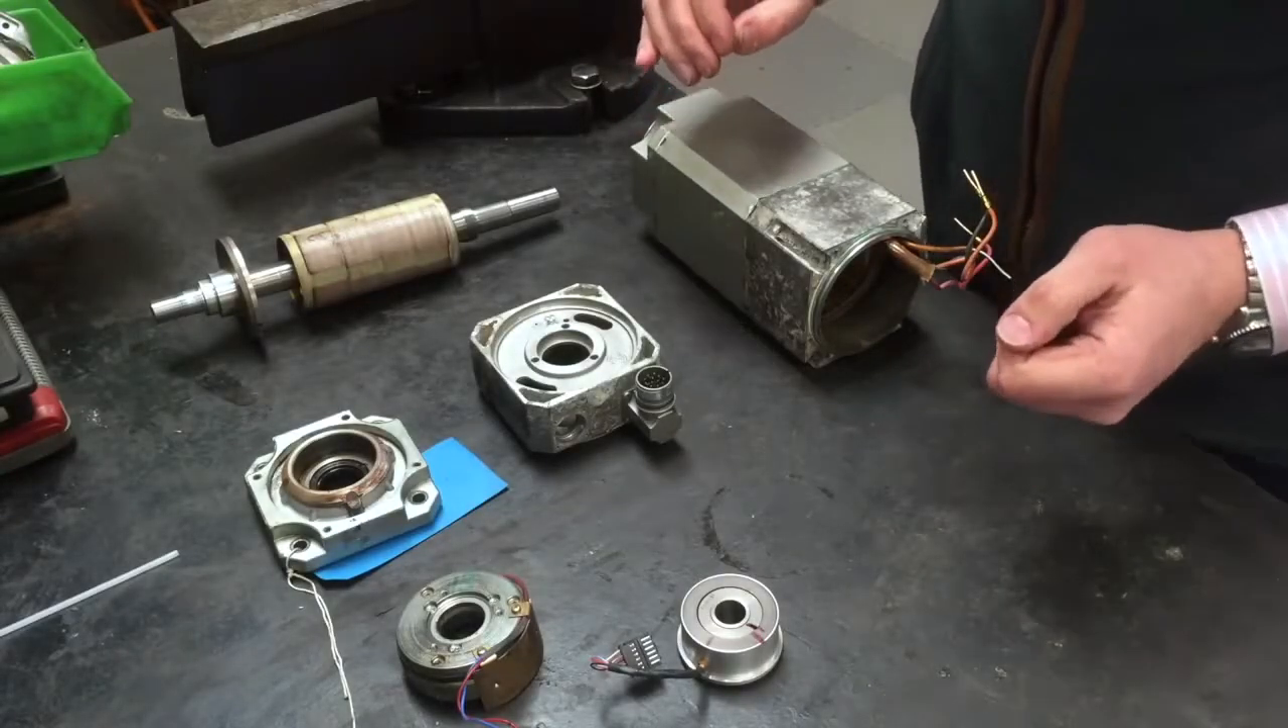As you can see the servomotor has now been stripped down into component parts.